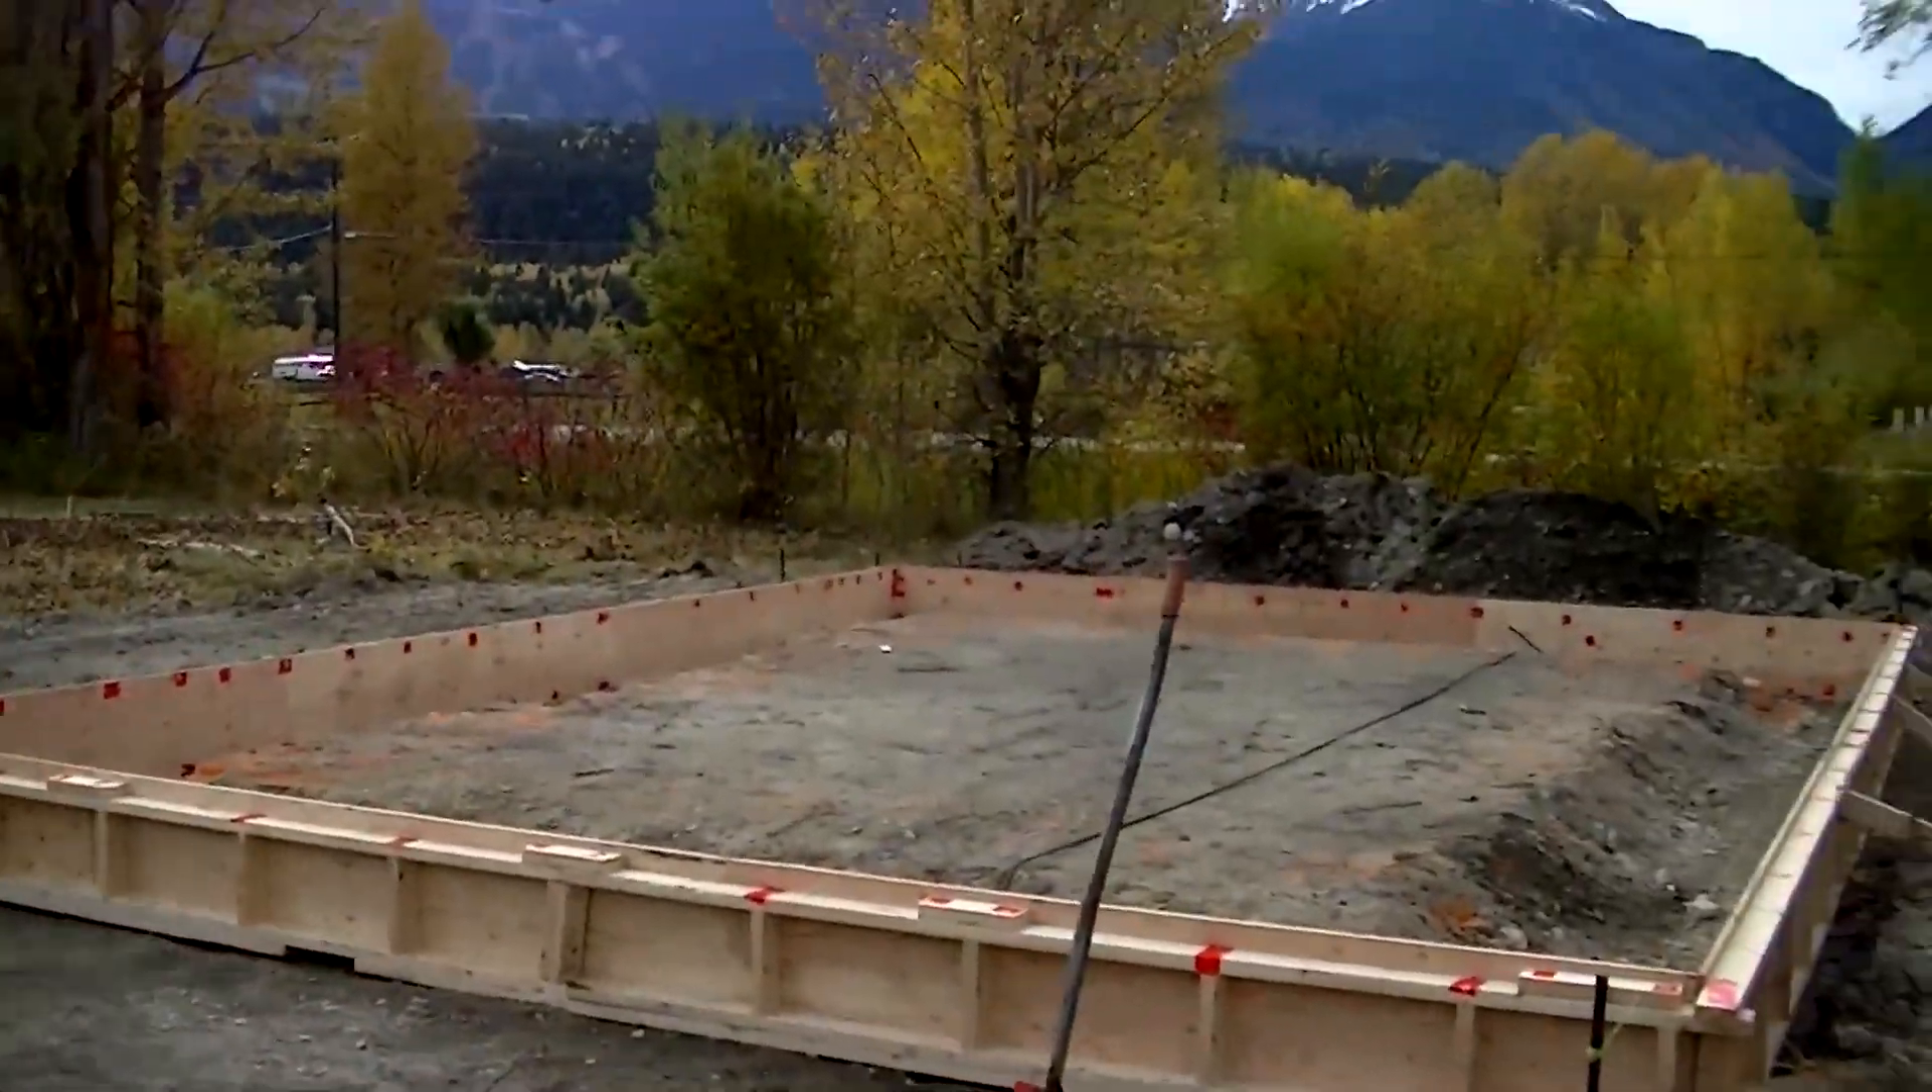So I got all those forms dragged over this morning and screwed all my plywood on, got them into place there.